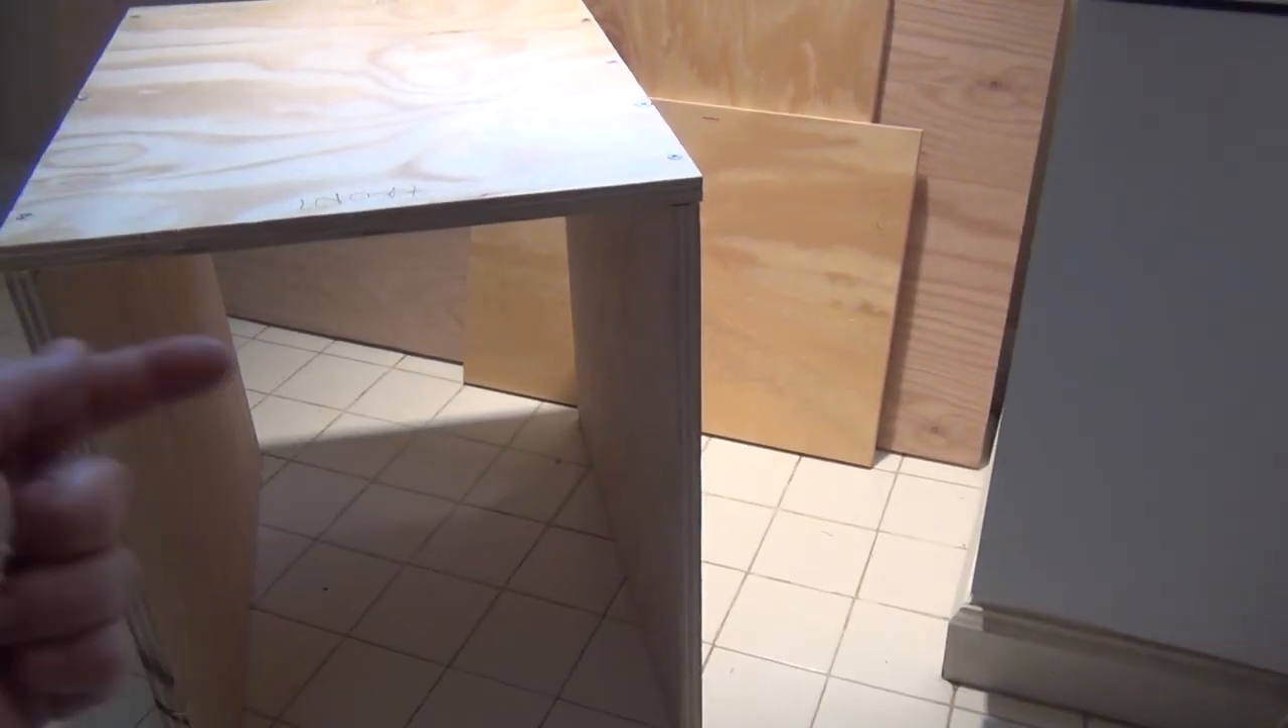Okay so here's the armature for the first cube all I have to do now is add the two shelves slide them in and then screw them on the side and we'll have one cube.